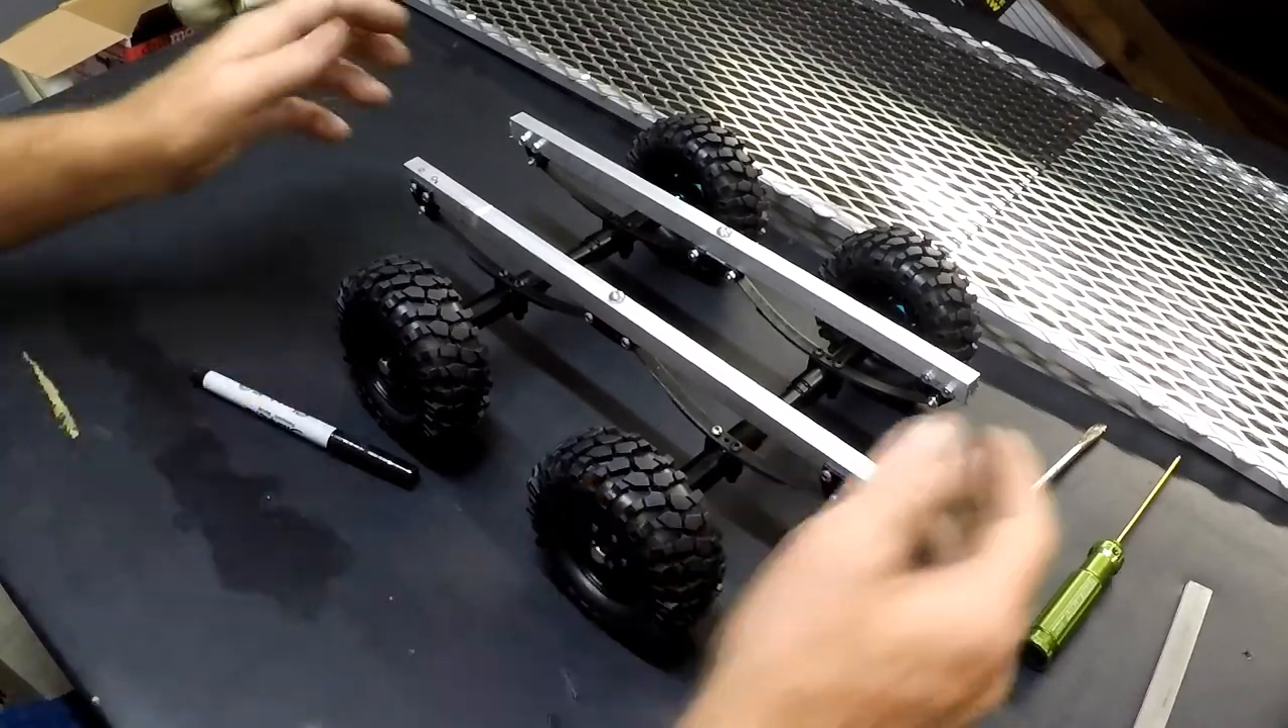That's the whole axle assembly. Reassembled.